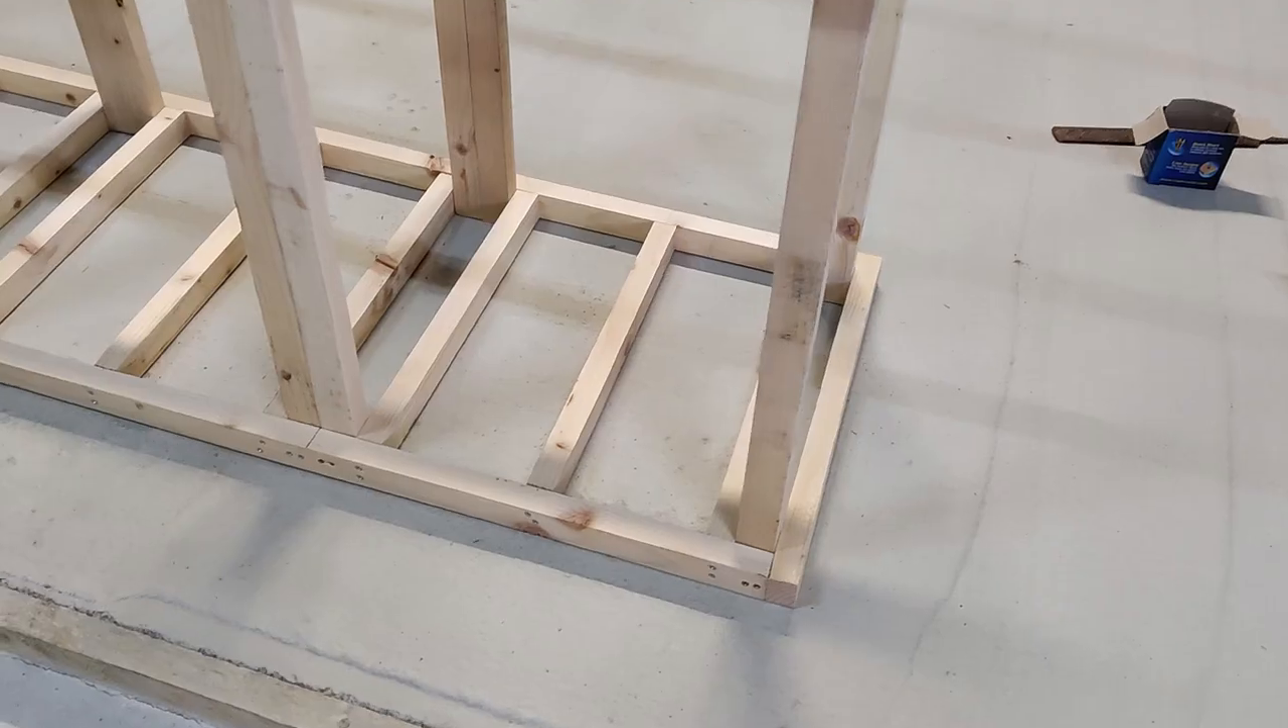So the supports along the bottom are done.